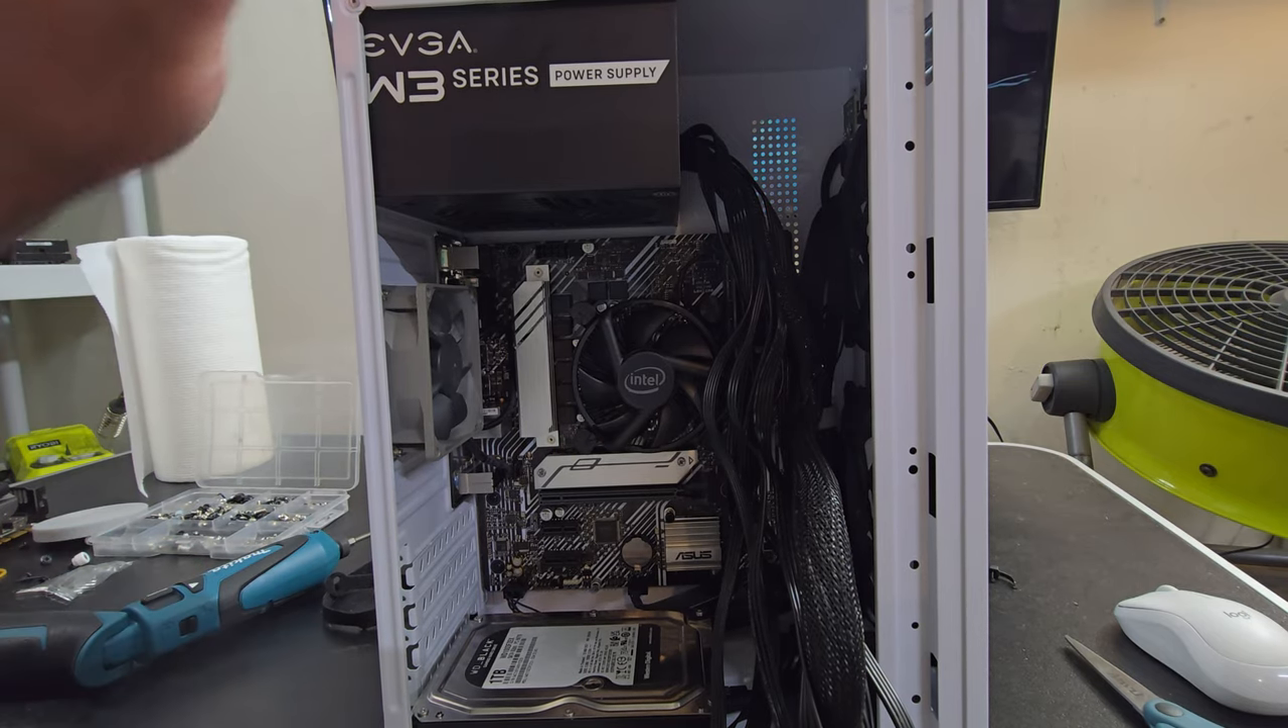The power supply is now installed.